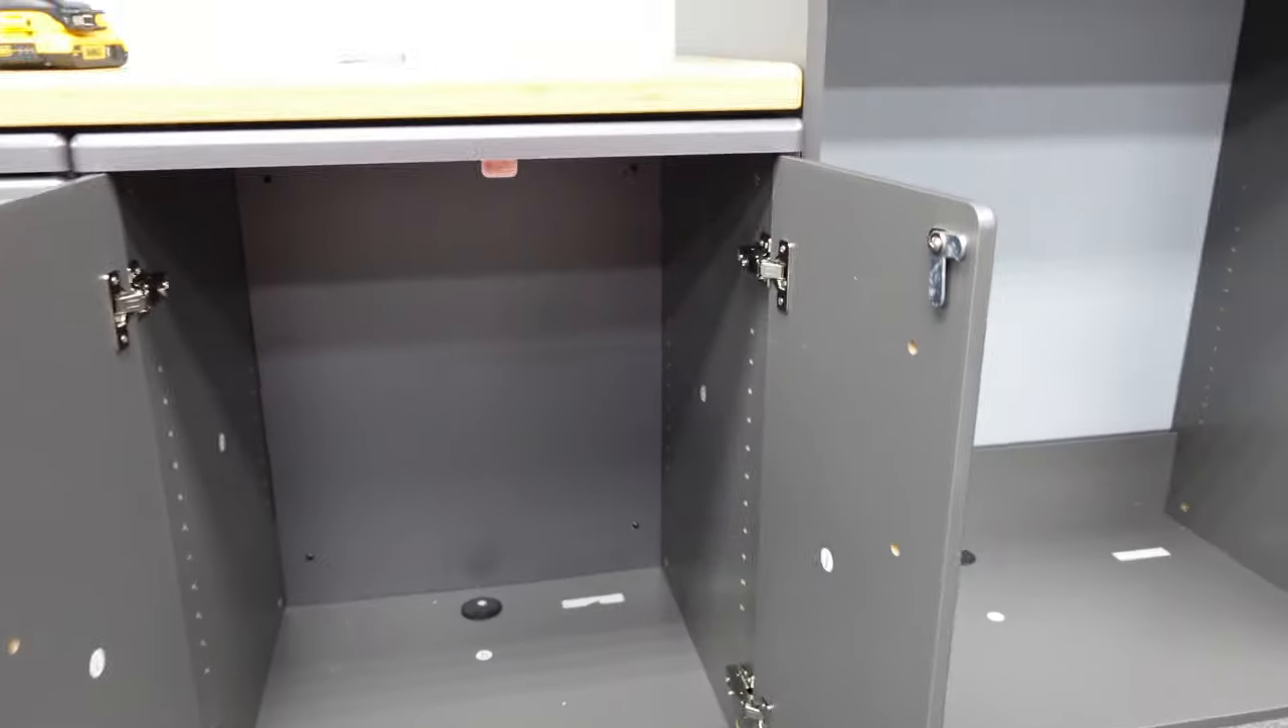And there you have it. Your two soft closed doors are done.